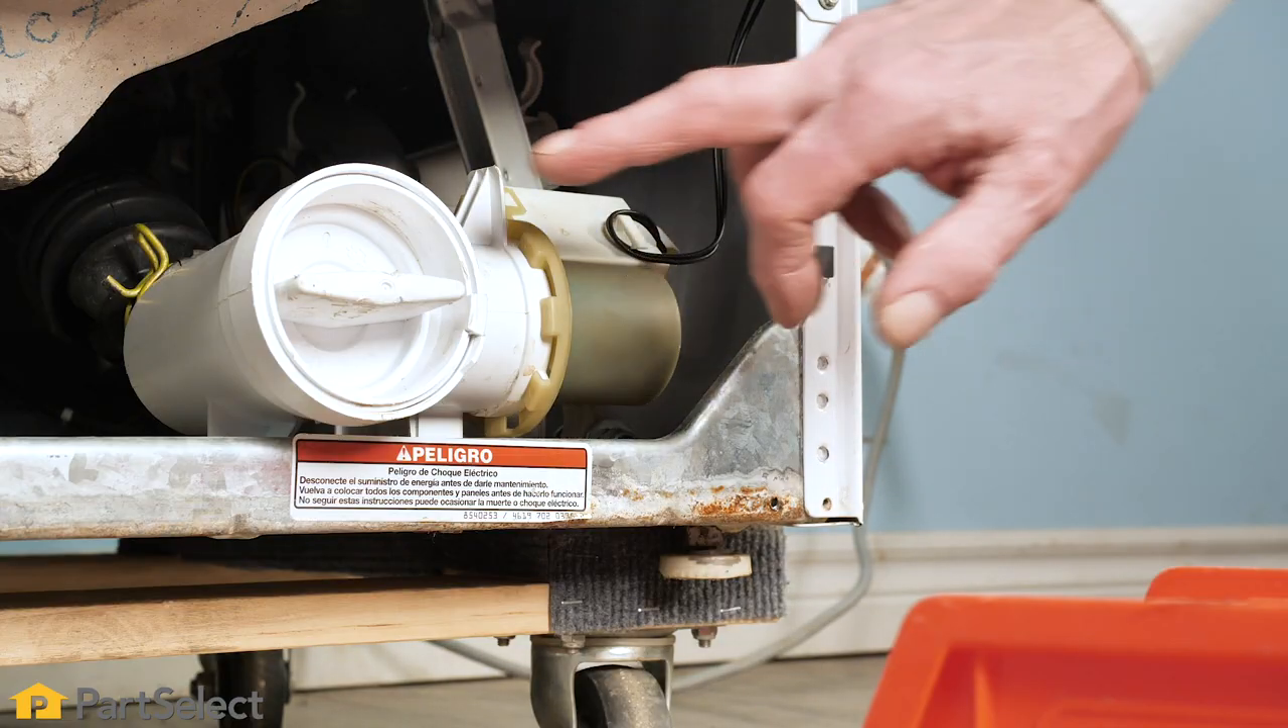With the front panel removed, we have access to our drain pump and the filter.